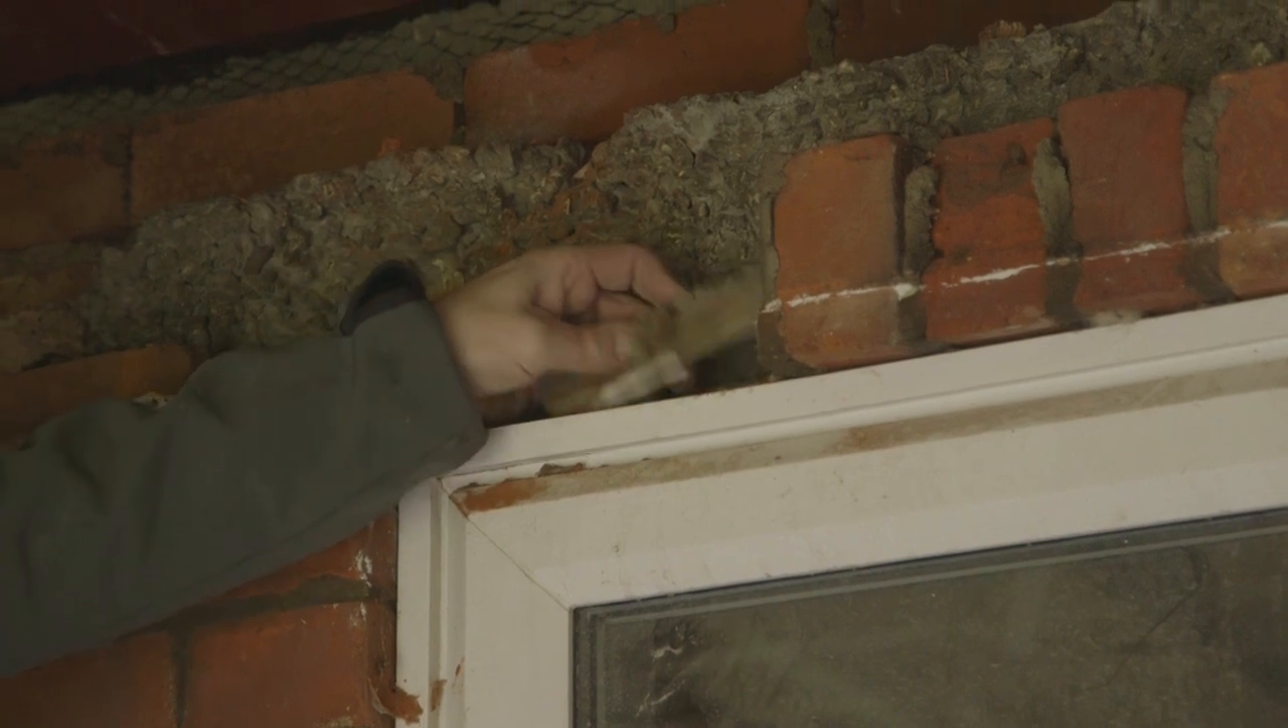You've literally got all this old brickwork, which would have been higher, sitting on the window.